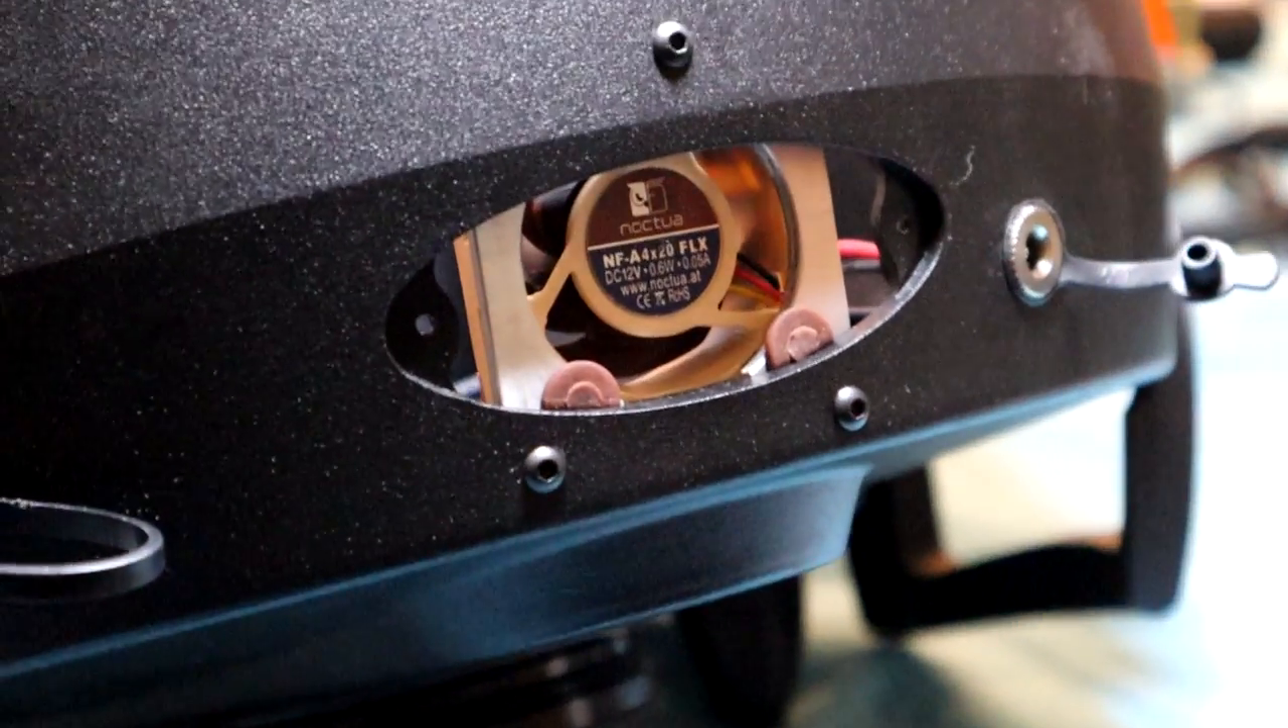So as you can see, one of the fans is mounted and you can see how I tried to center it on the vent hole.